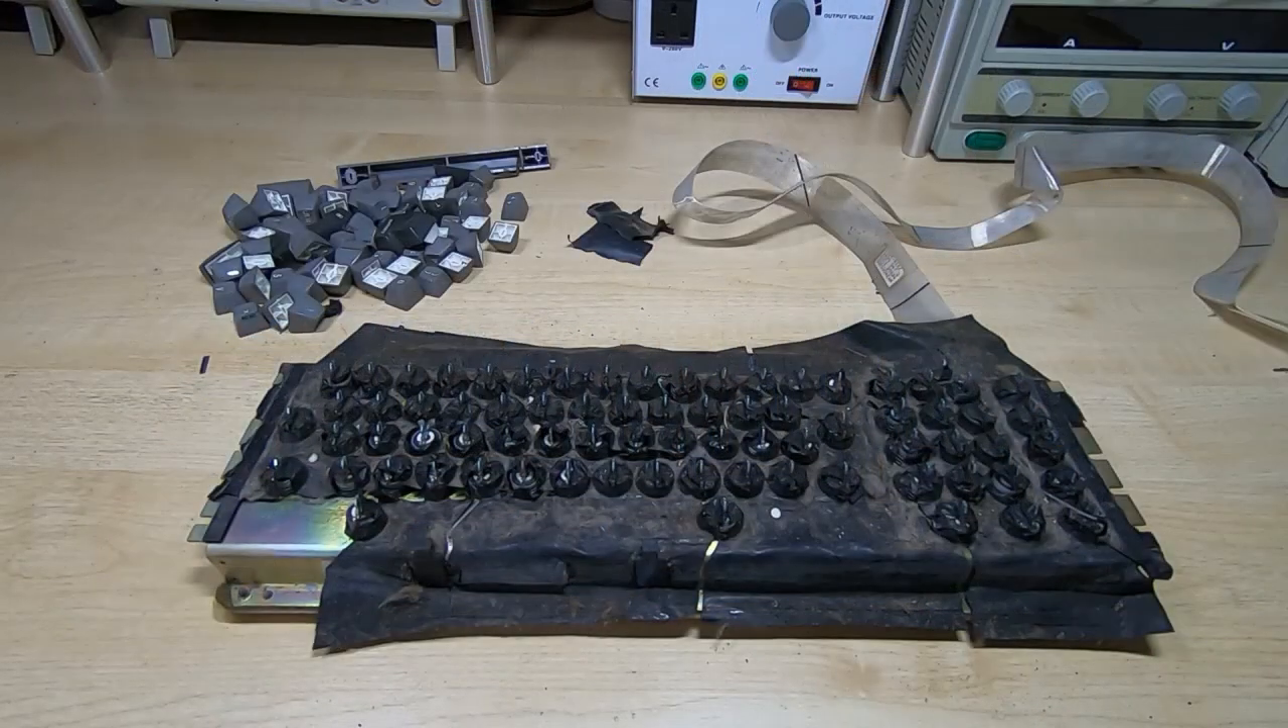I have all the keycaps removed.